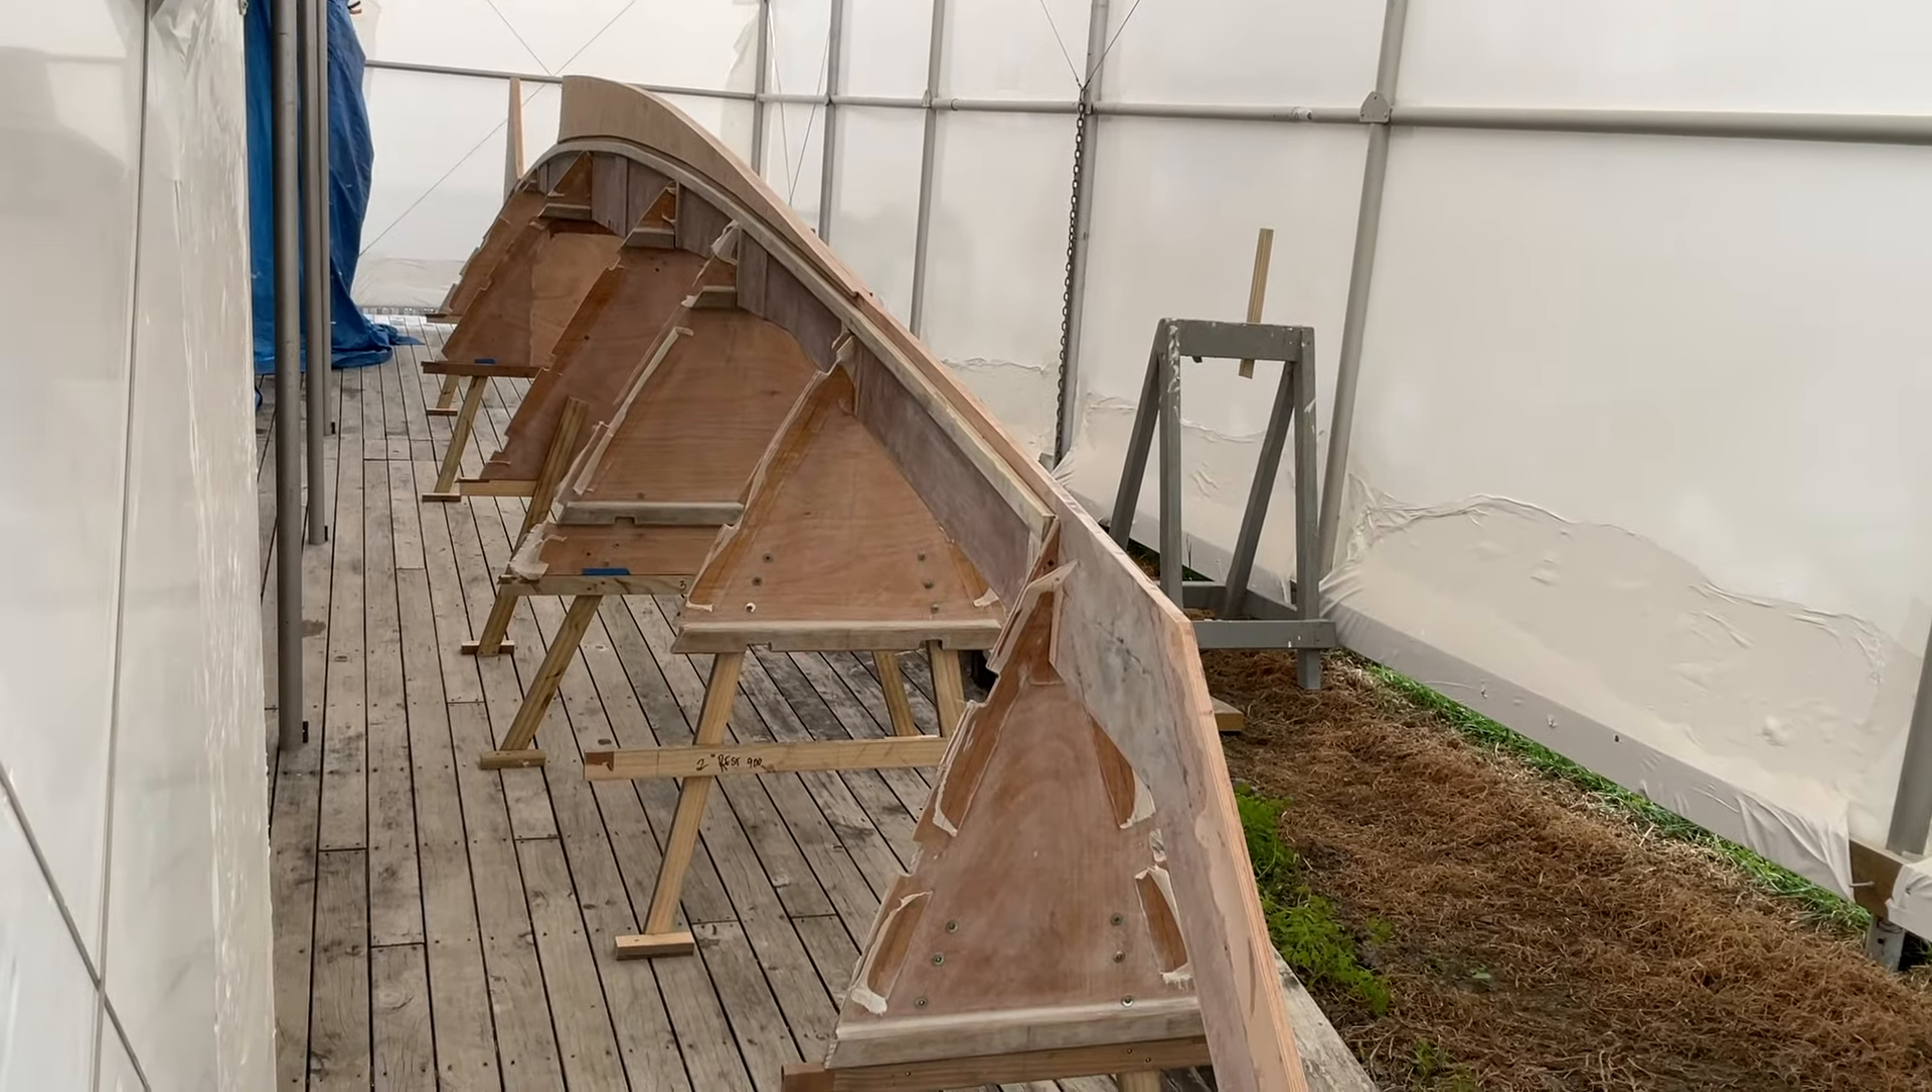We have now put the backbone into each of the bulkheads as a dry fit. And you can see this is what the boat will look like upside down.